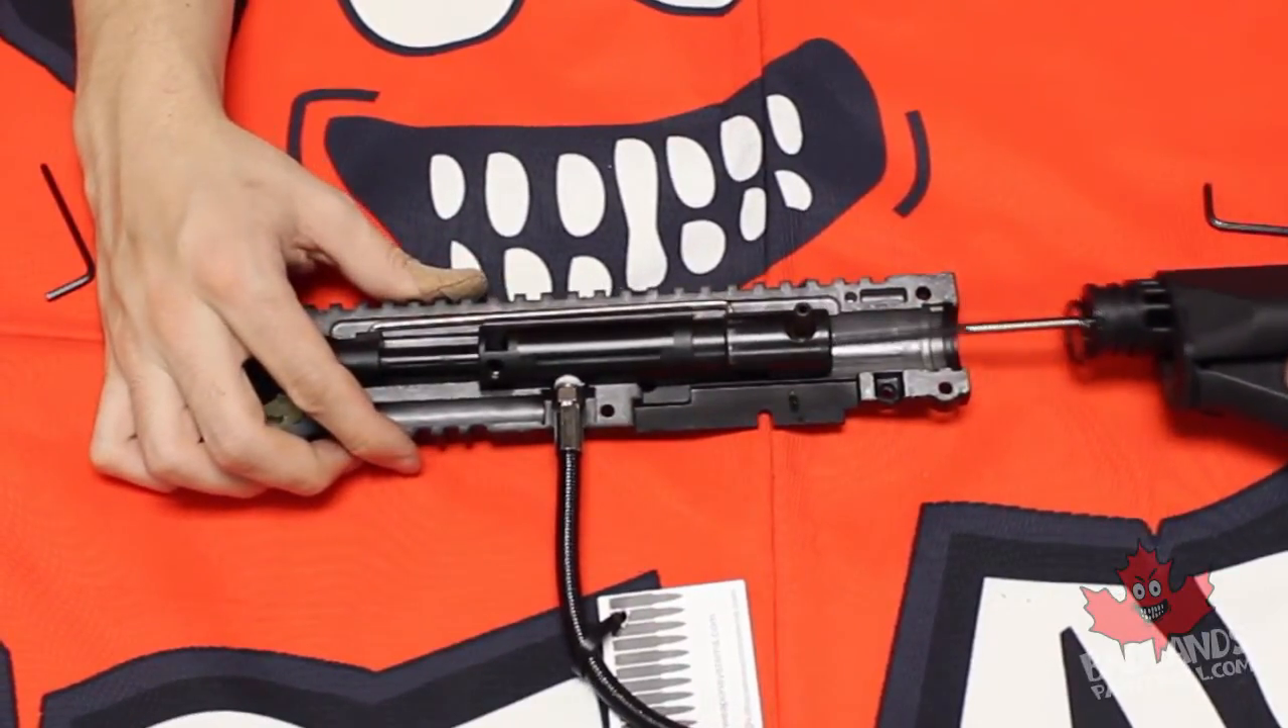Now my stock's actually popped out here.